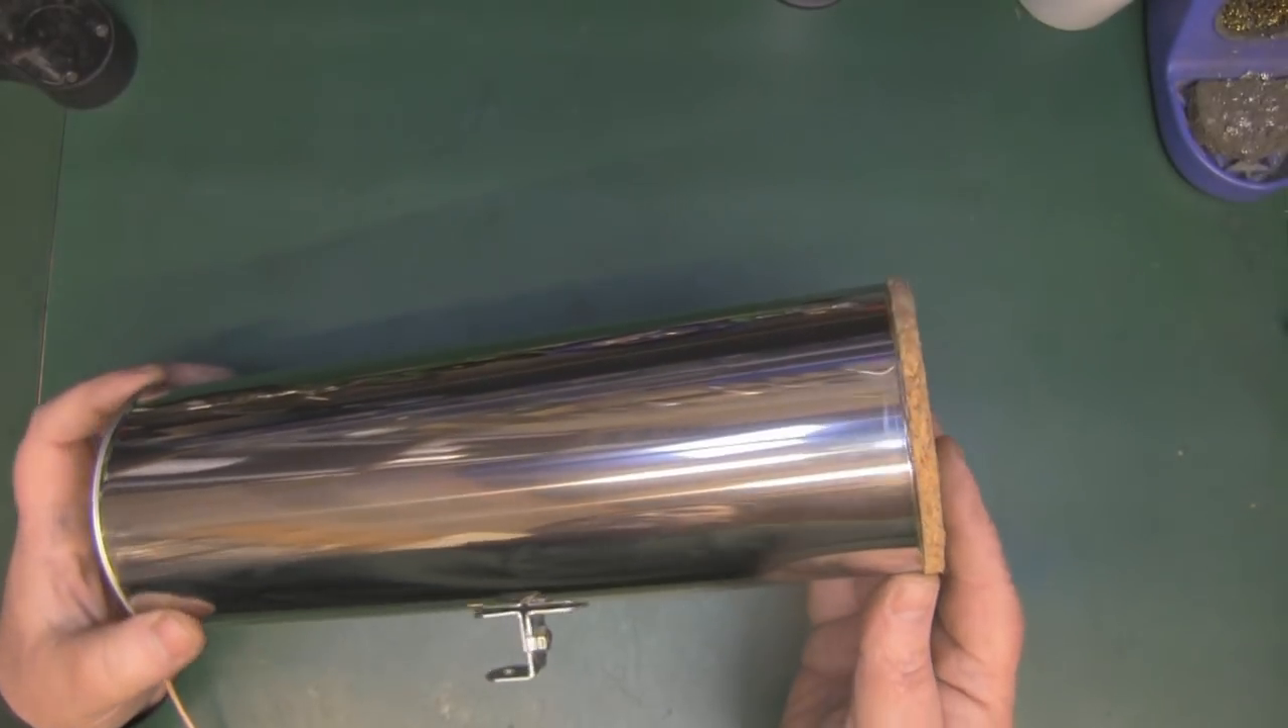I've got the cork end cap in place and it's sanded off.